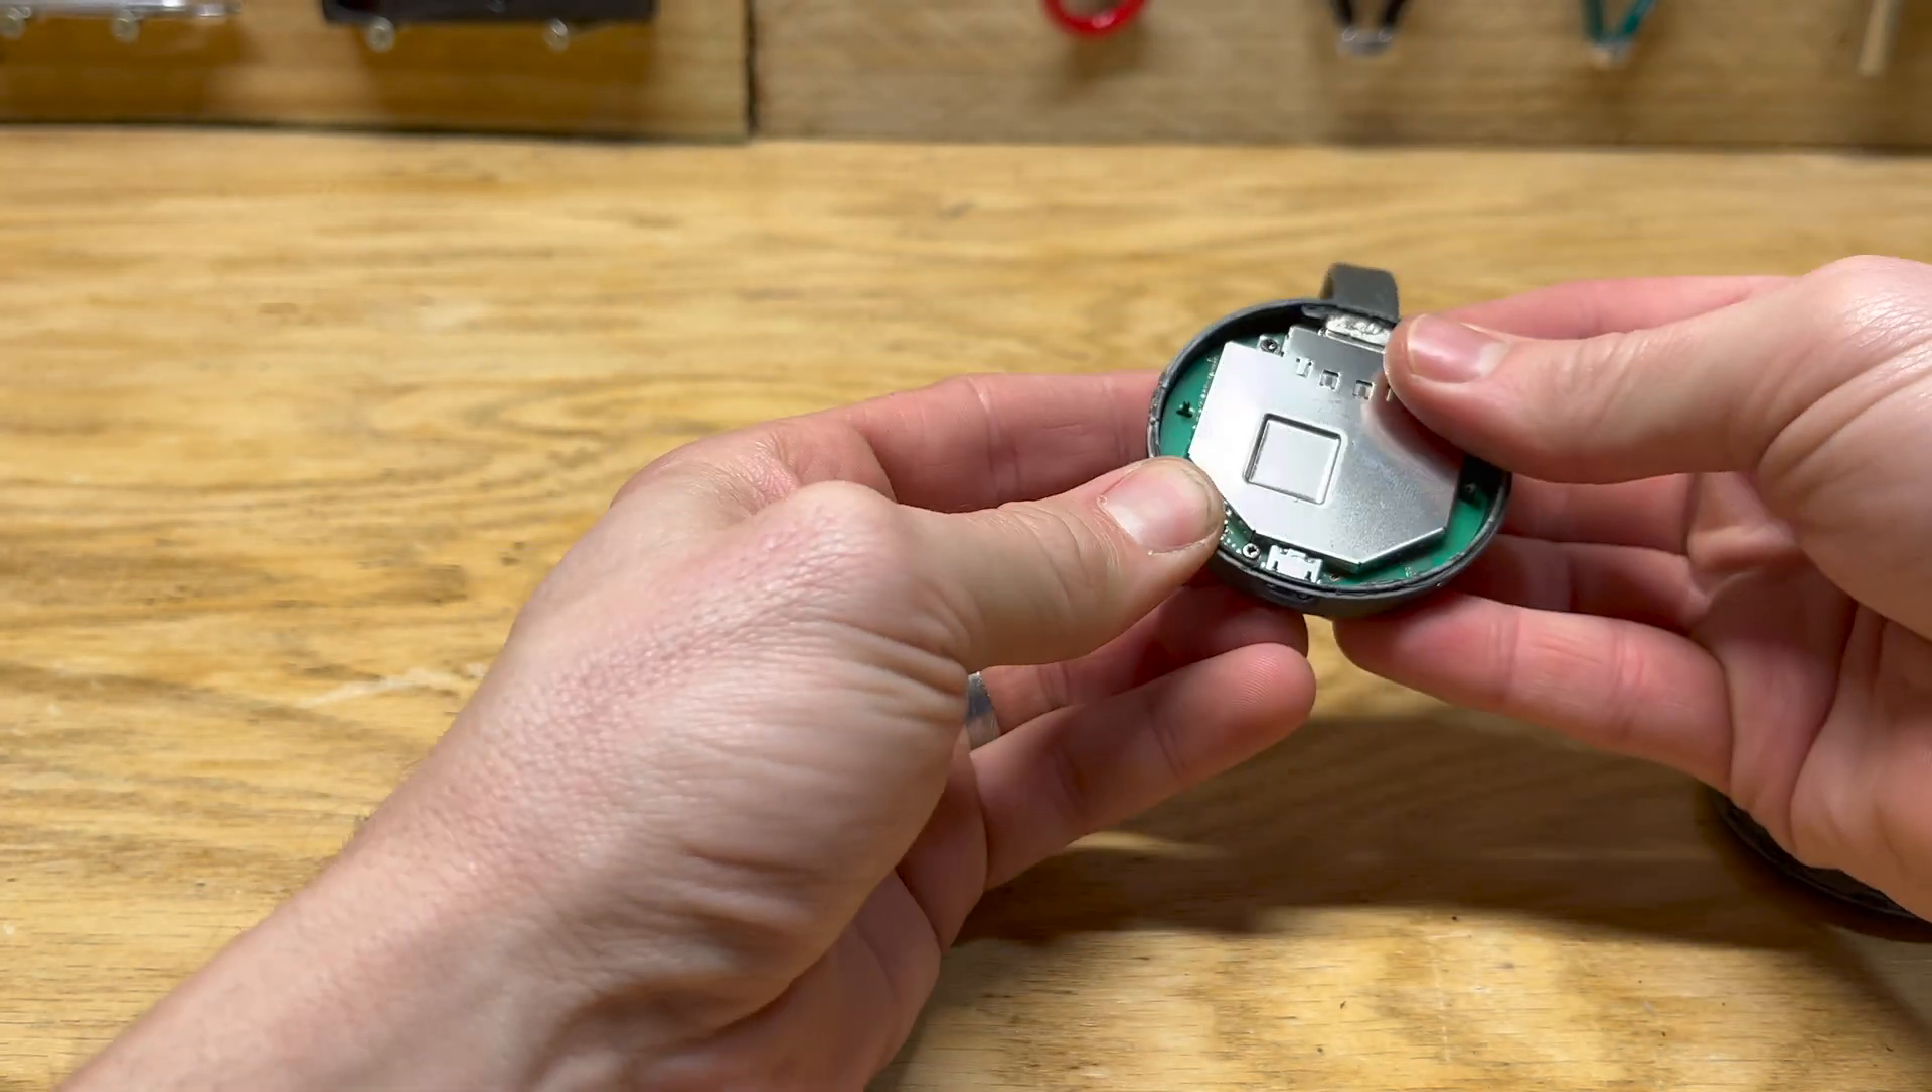So I got the top off this is the inside.